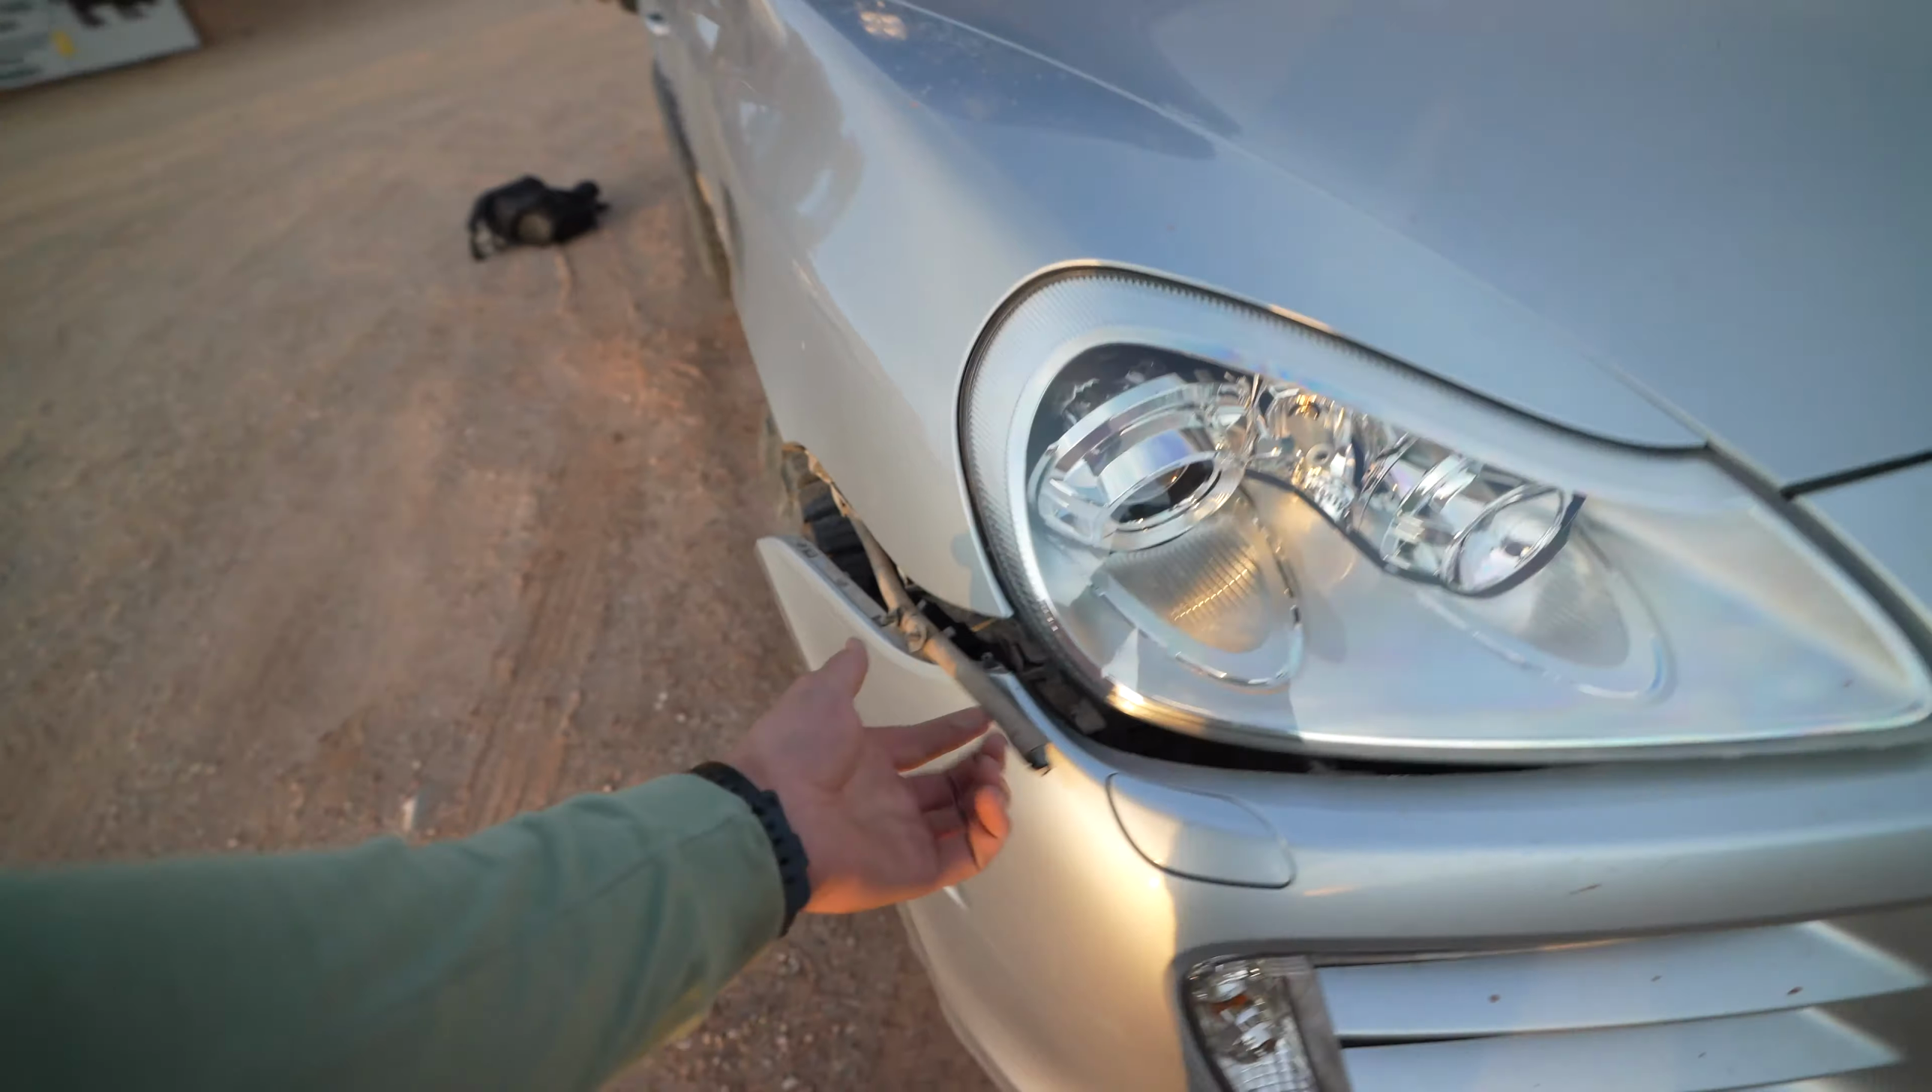So the front bumper is hanging off a lot.